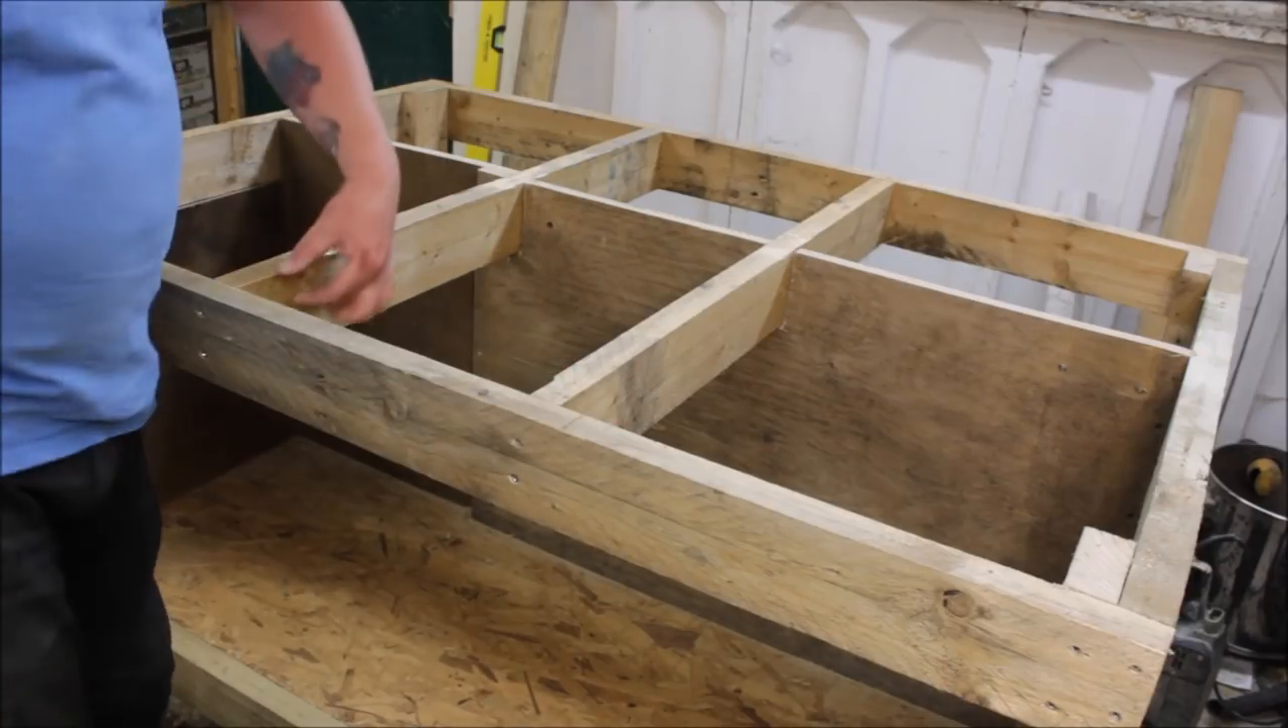I've got the two support braces on now.